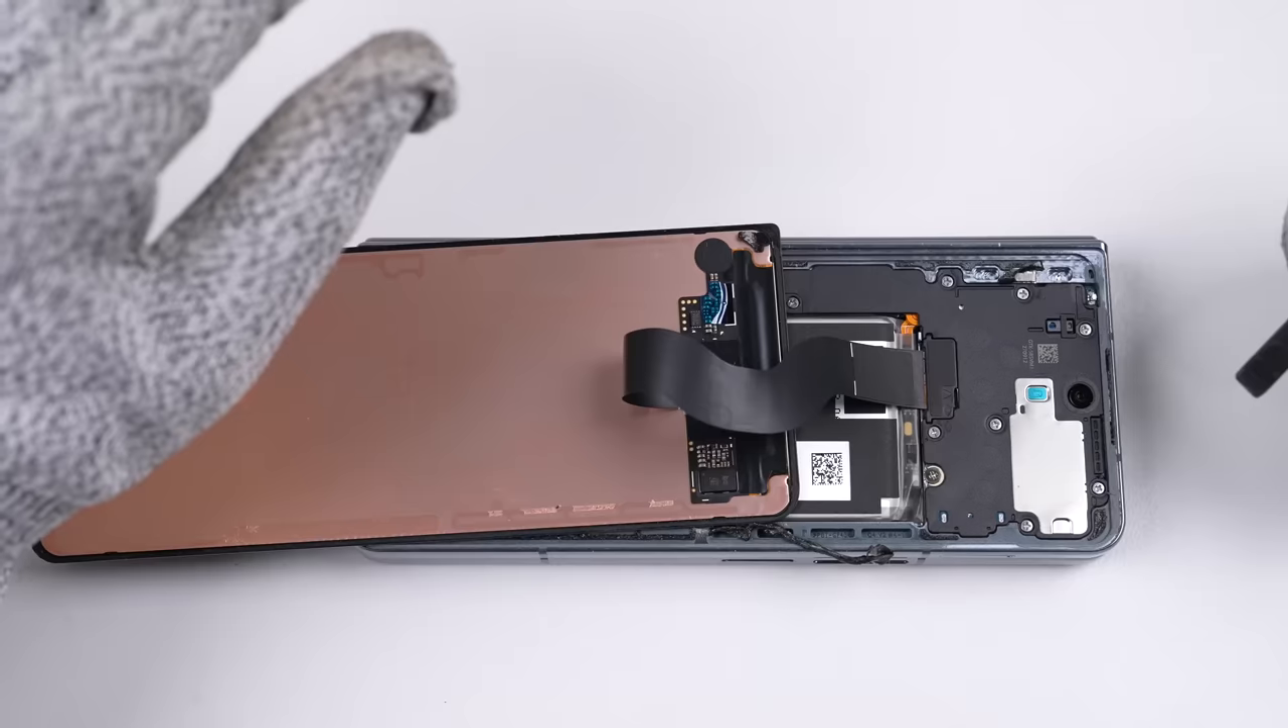With the screen finally loose, I could proceed with detaching its flex cable.